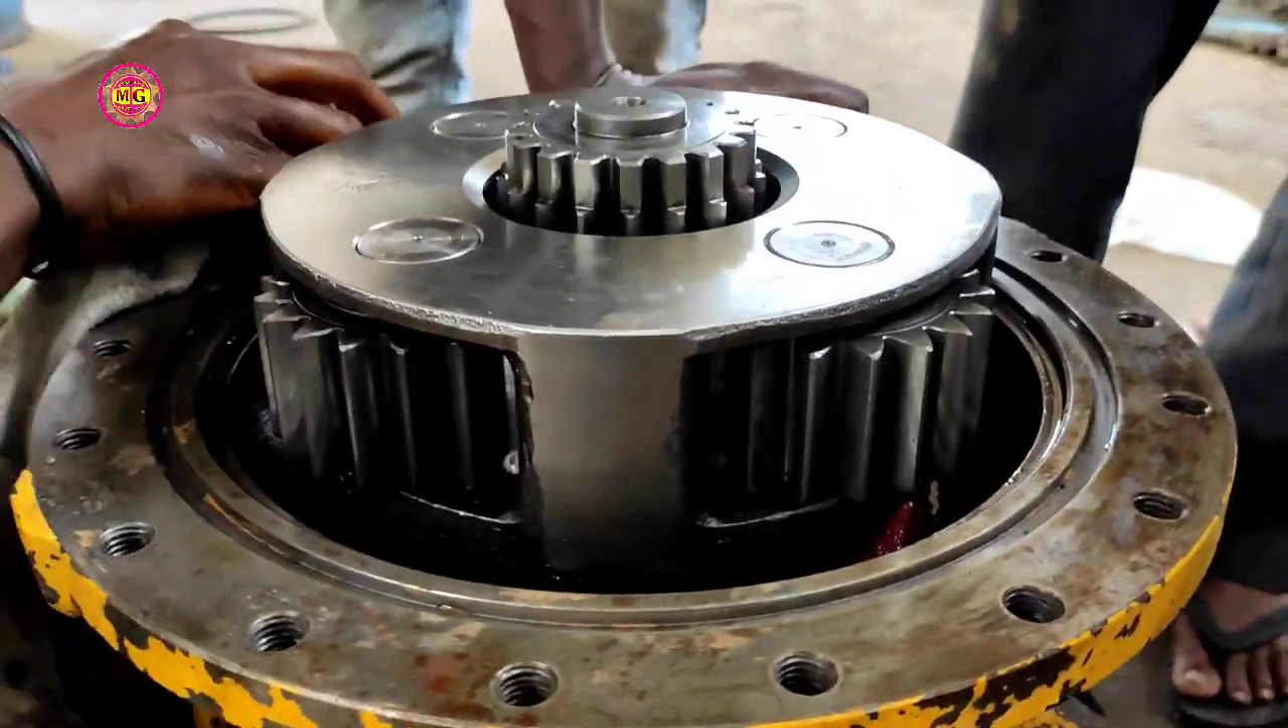हमने प्लाइनेटरी केरियर को फिट कर दिया है।